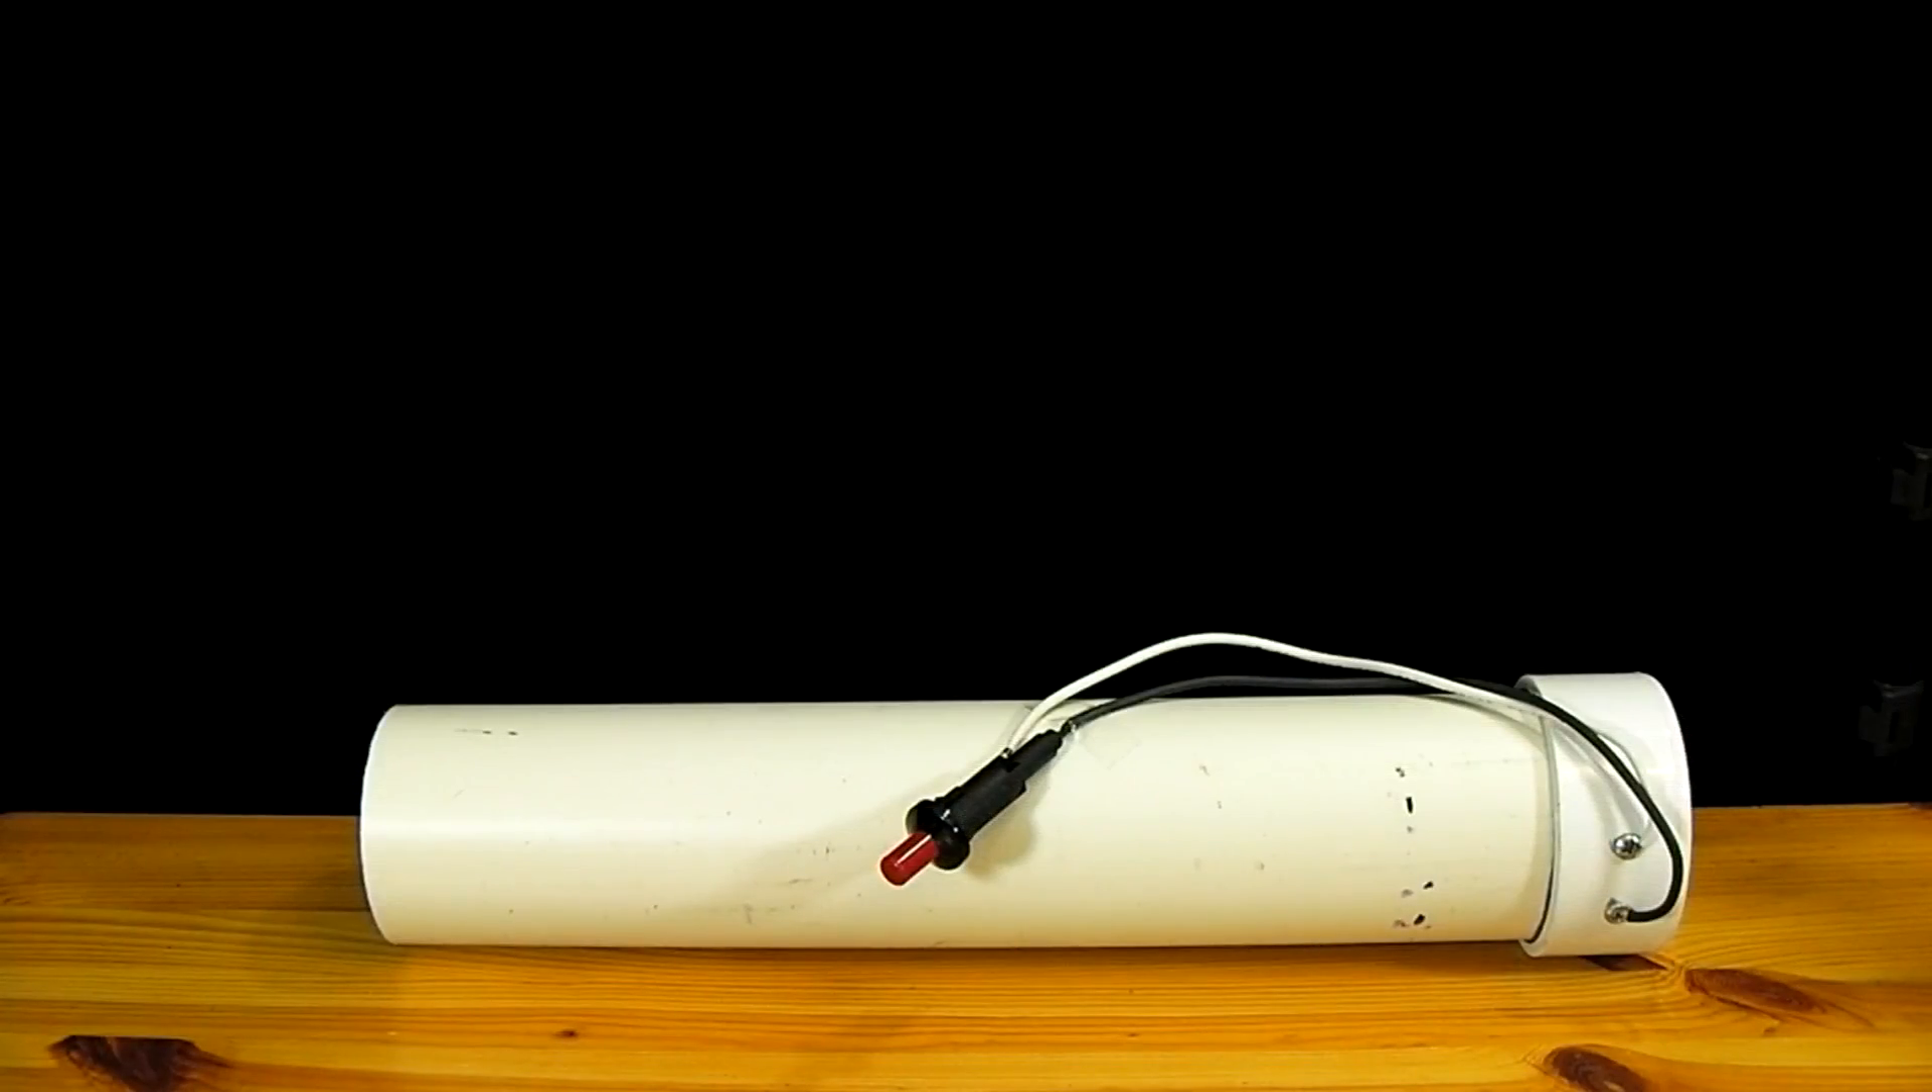With the ignition installed the launcher is now completed.